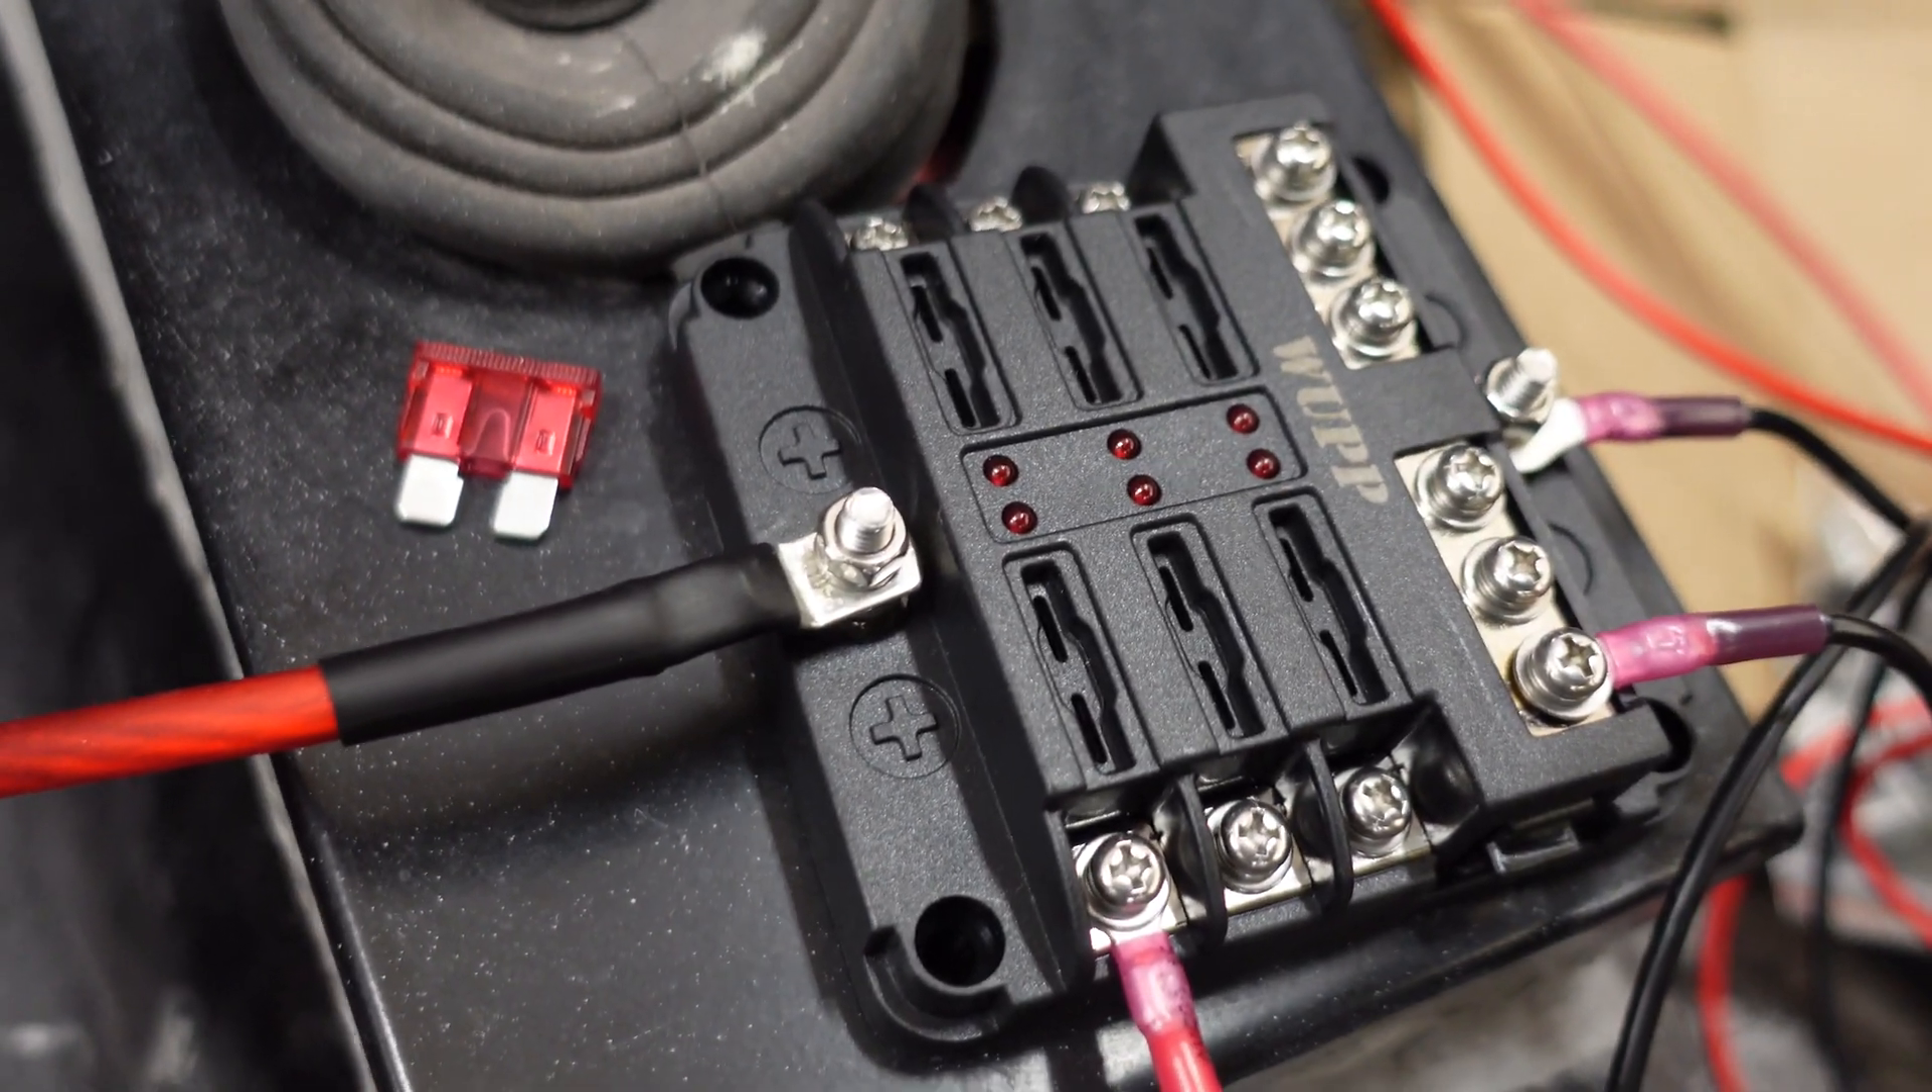I got my fuse ready to go in it's not in yet.